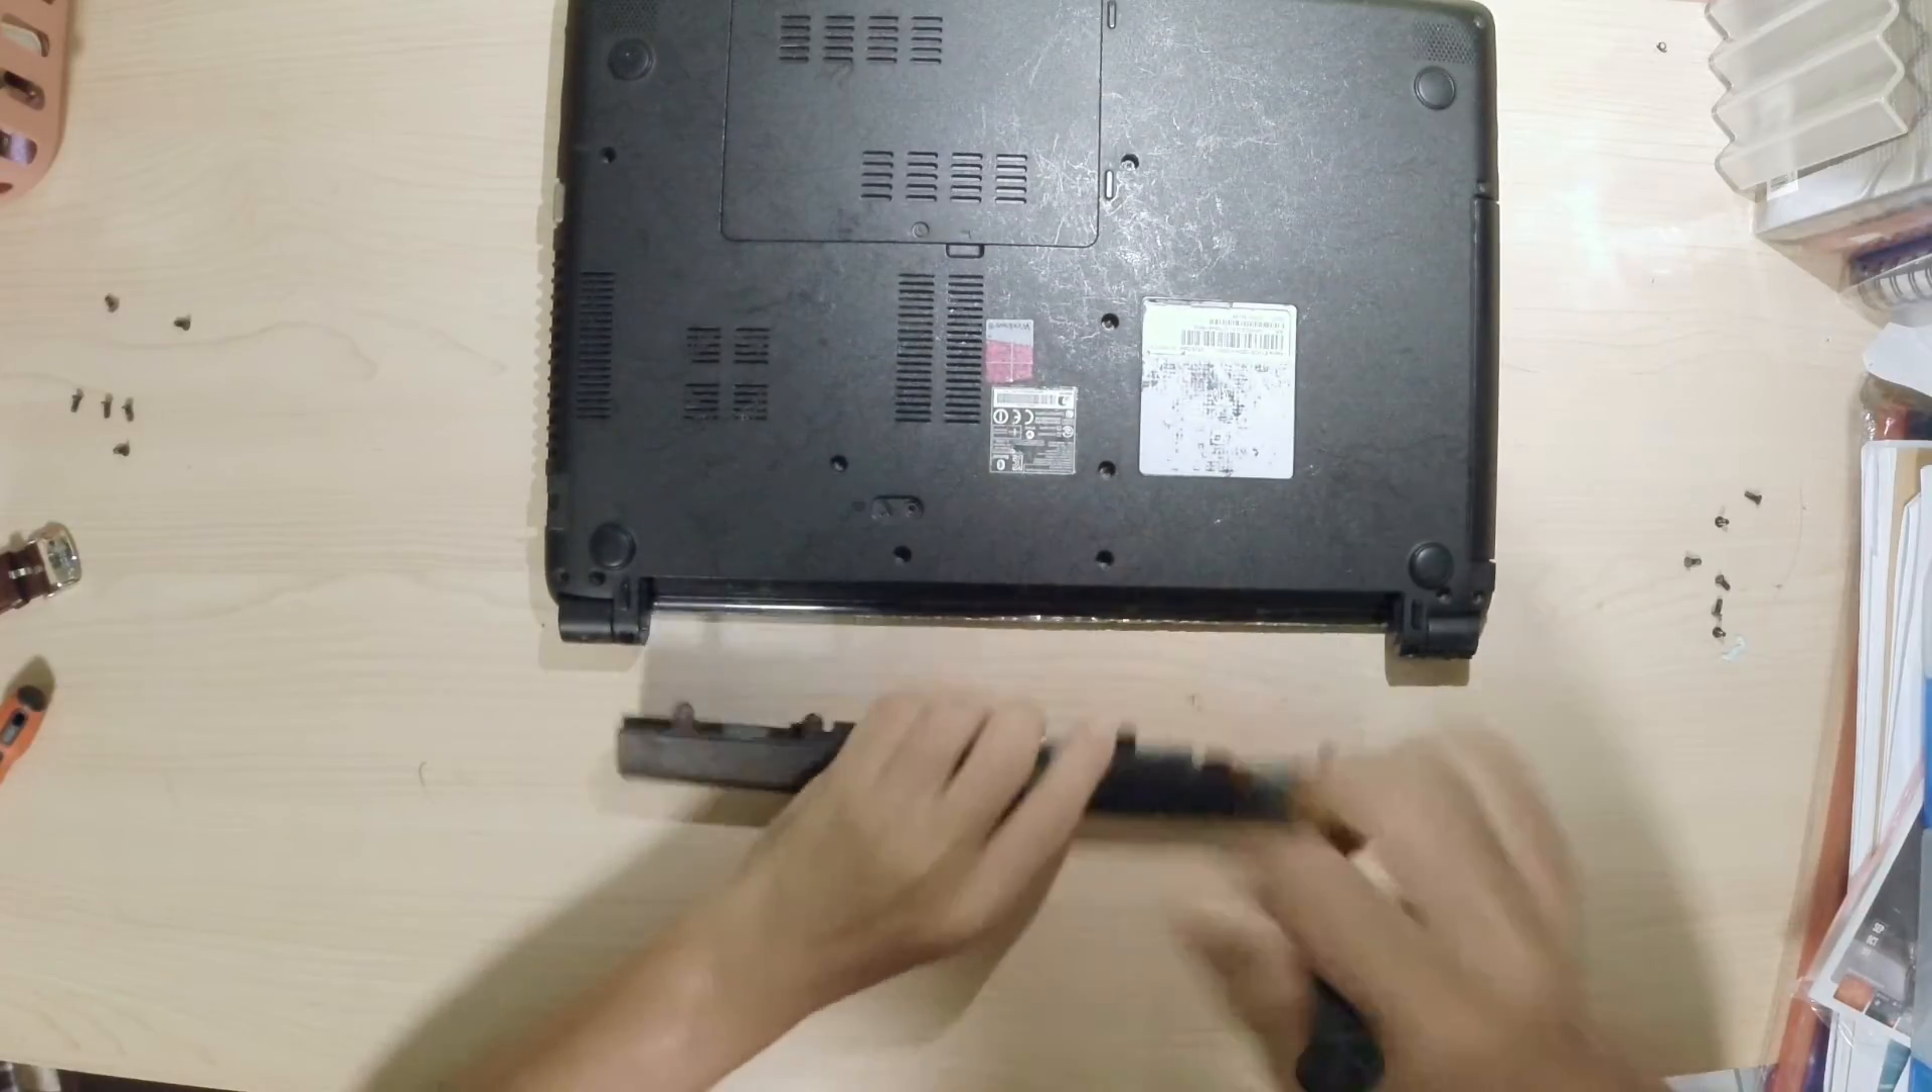What you need to do is to just gently push the slot towards the left and here you go the battery is out.